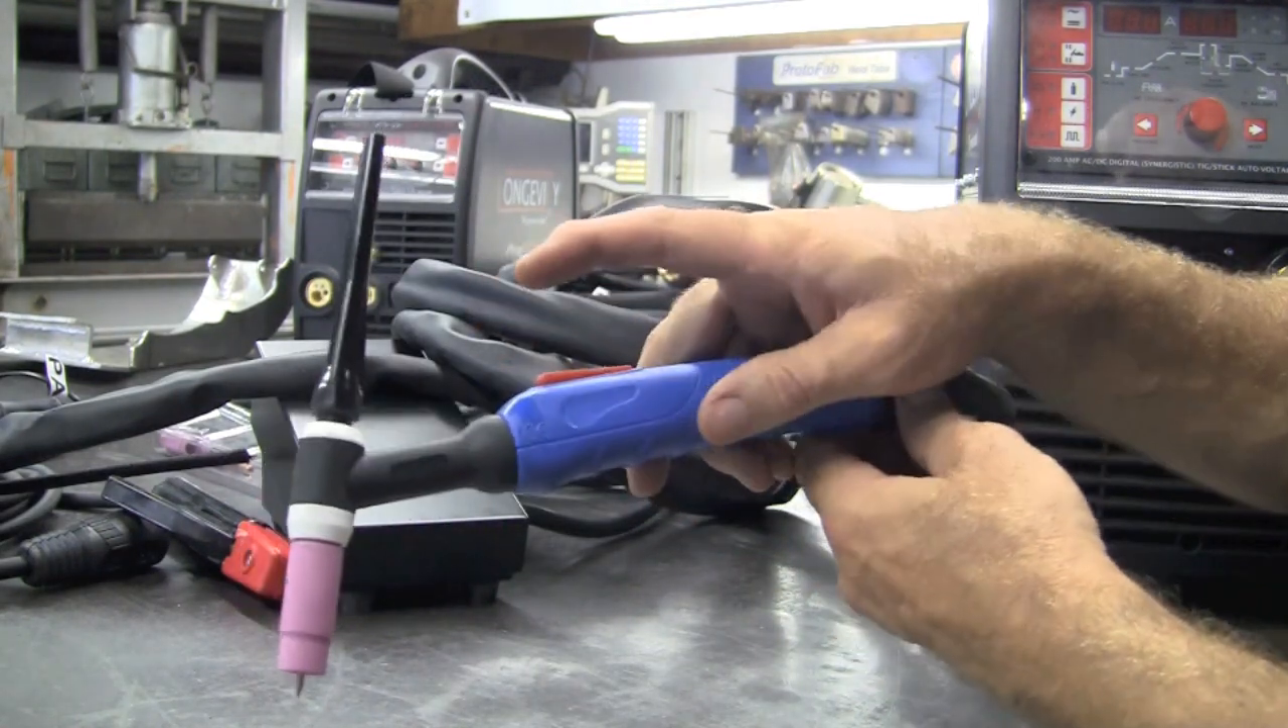Now we have a built torch.